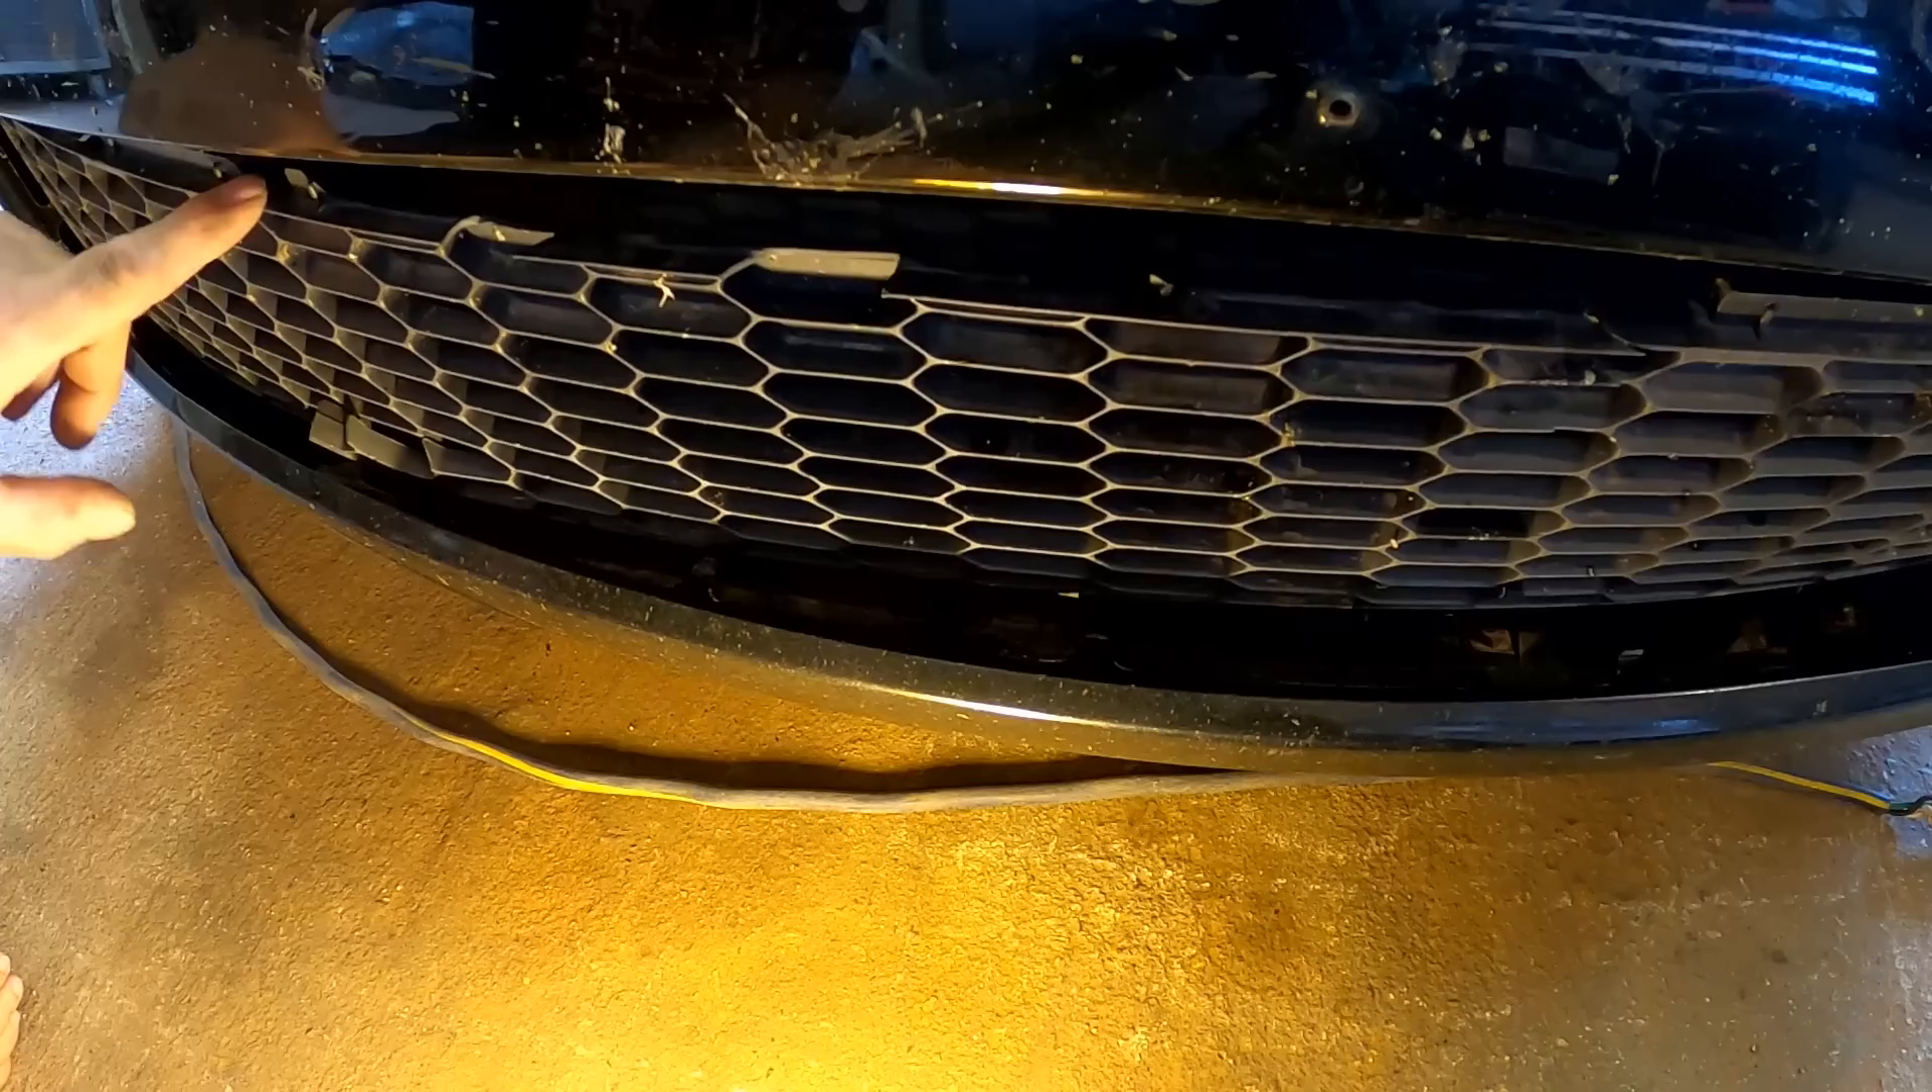This is the grill on the front bumper. It's popped out of the hole.